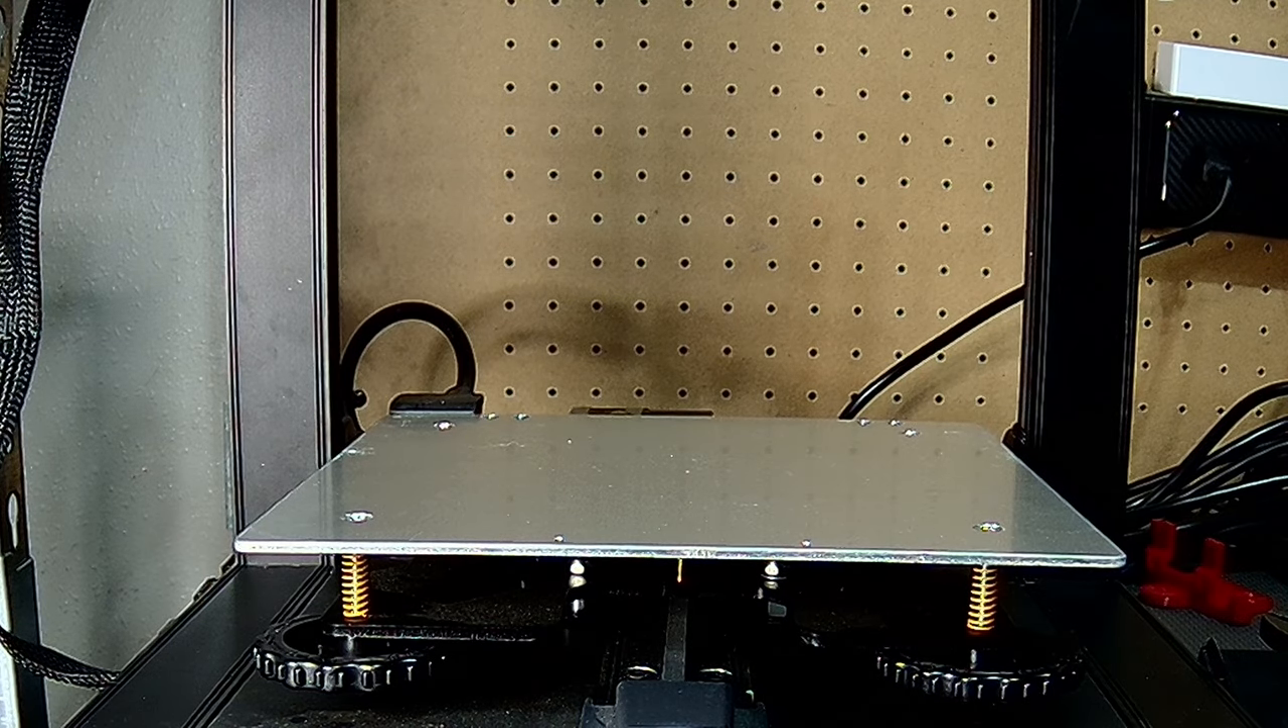So, we have the bed back together. And I think it's actually looking pretty good.